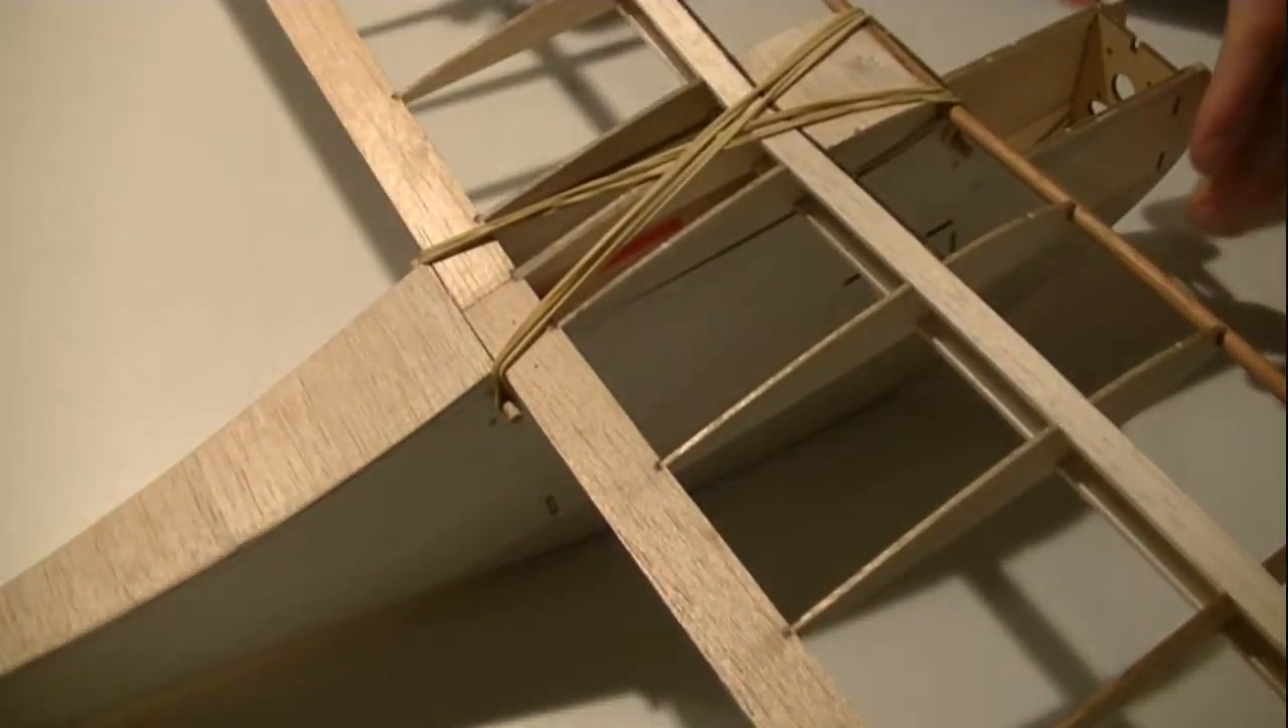Voilà, l'aile est positionnée sur le fuselage.